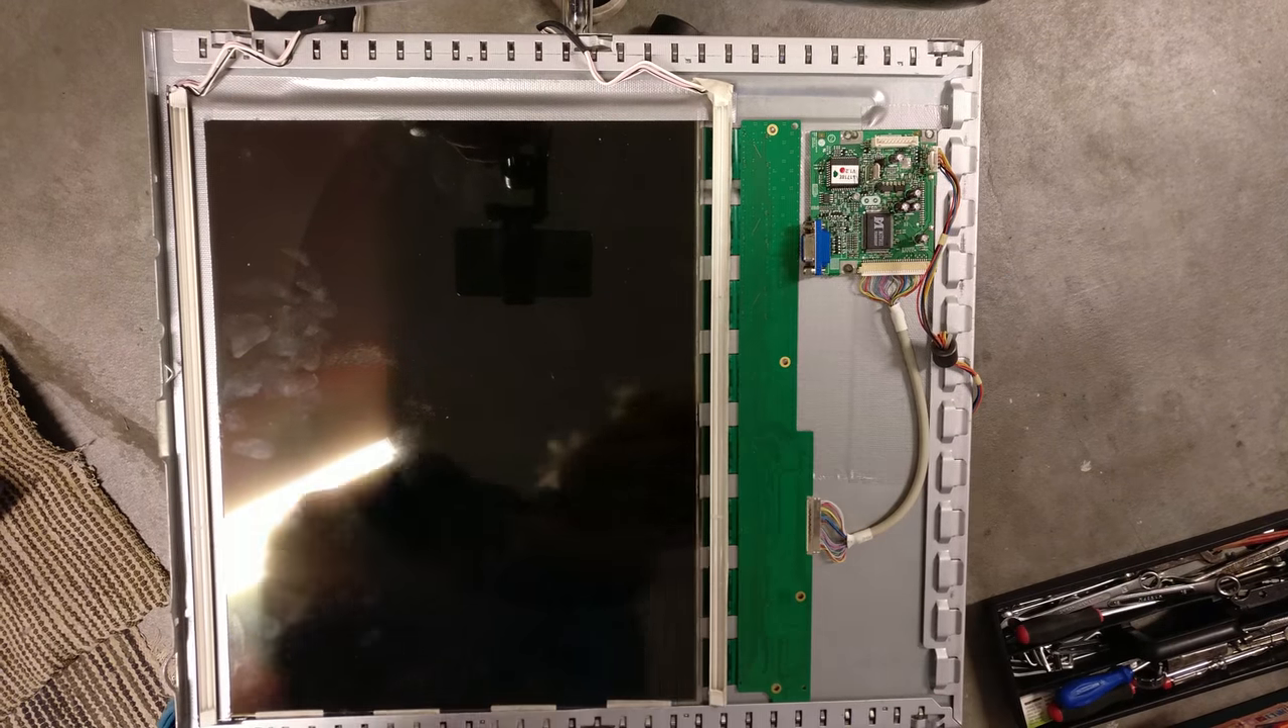So we mounted the display controller board here and the backlights will go here so that they illuminate the case well and we can hopefully see something on the screen.